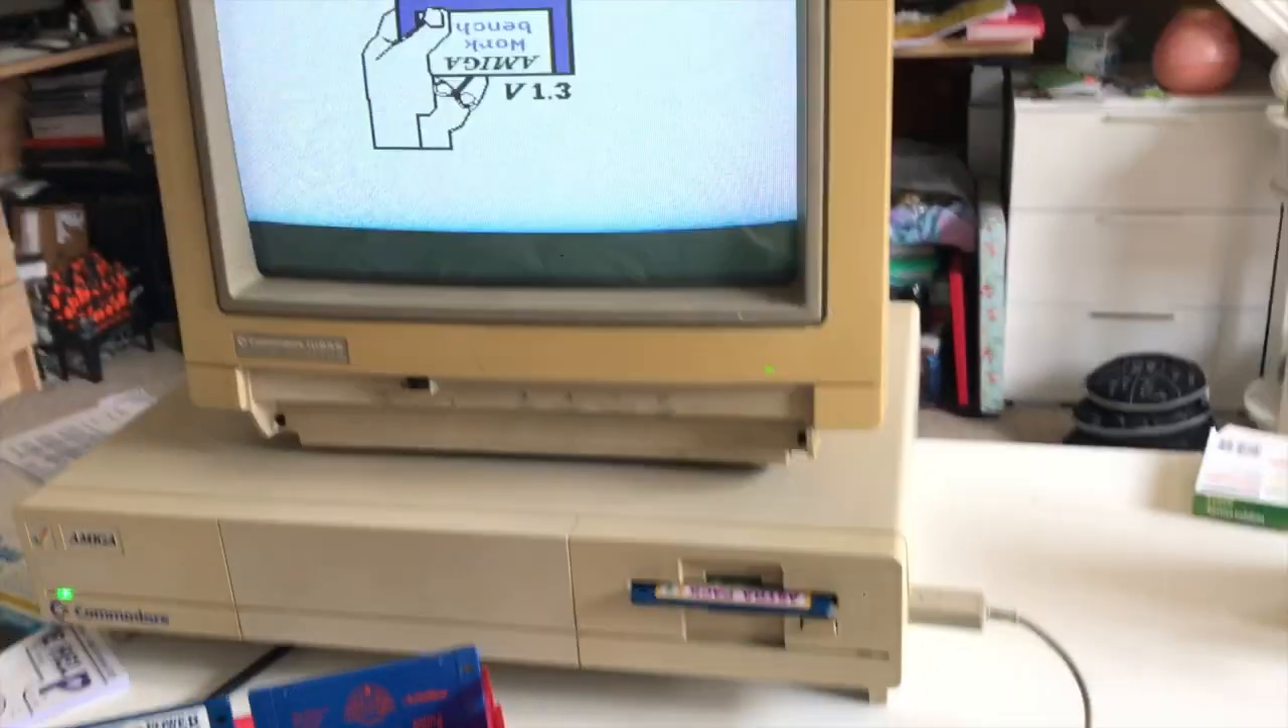That's the Amiga 1000 back together.